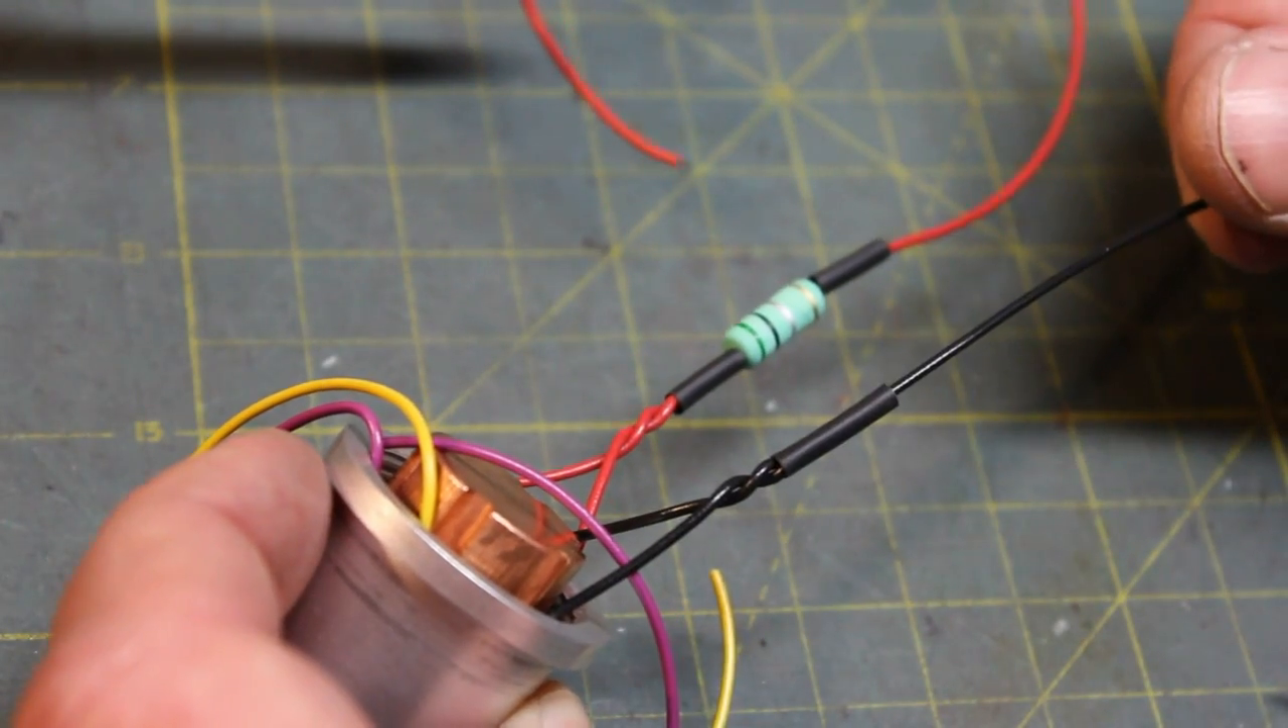As you can see, I've got heat shrink on both sides of the resistor.